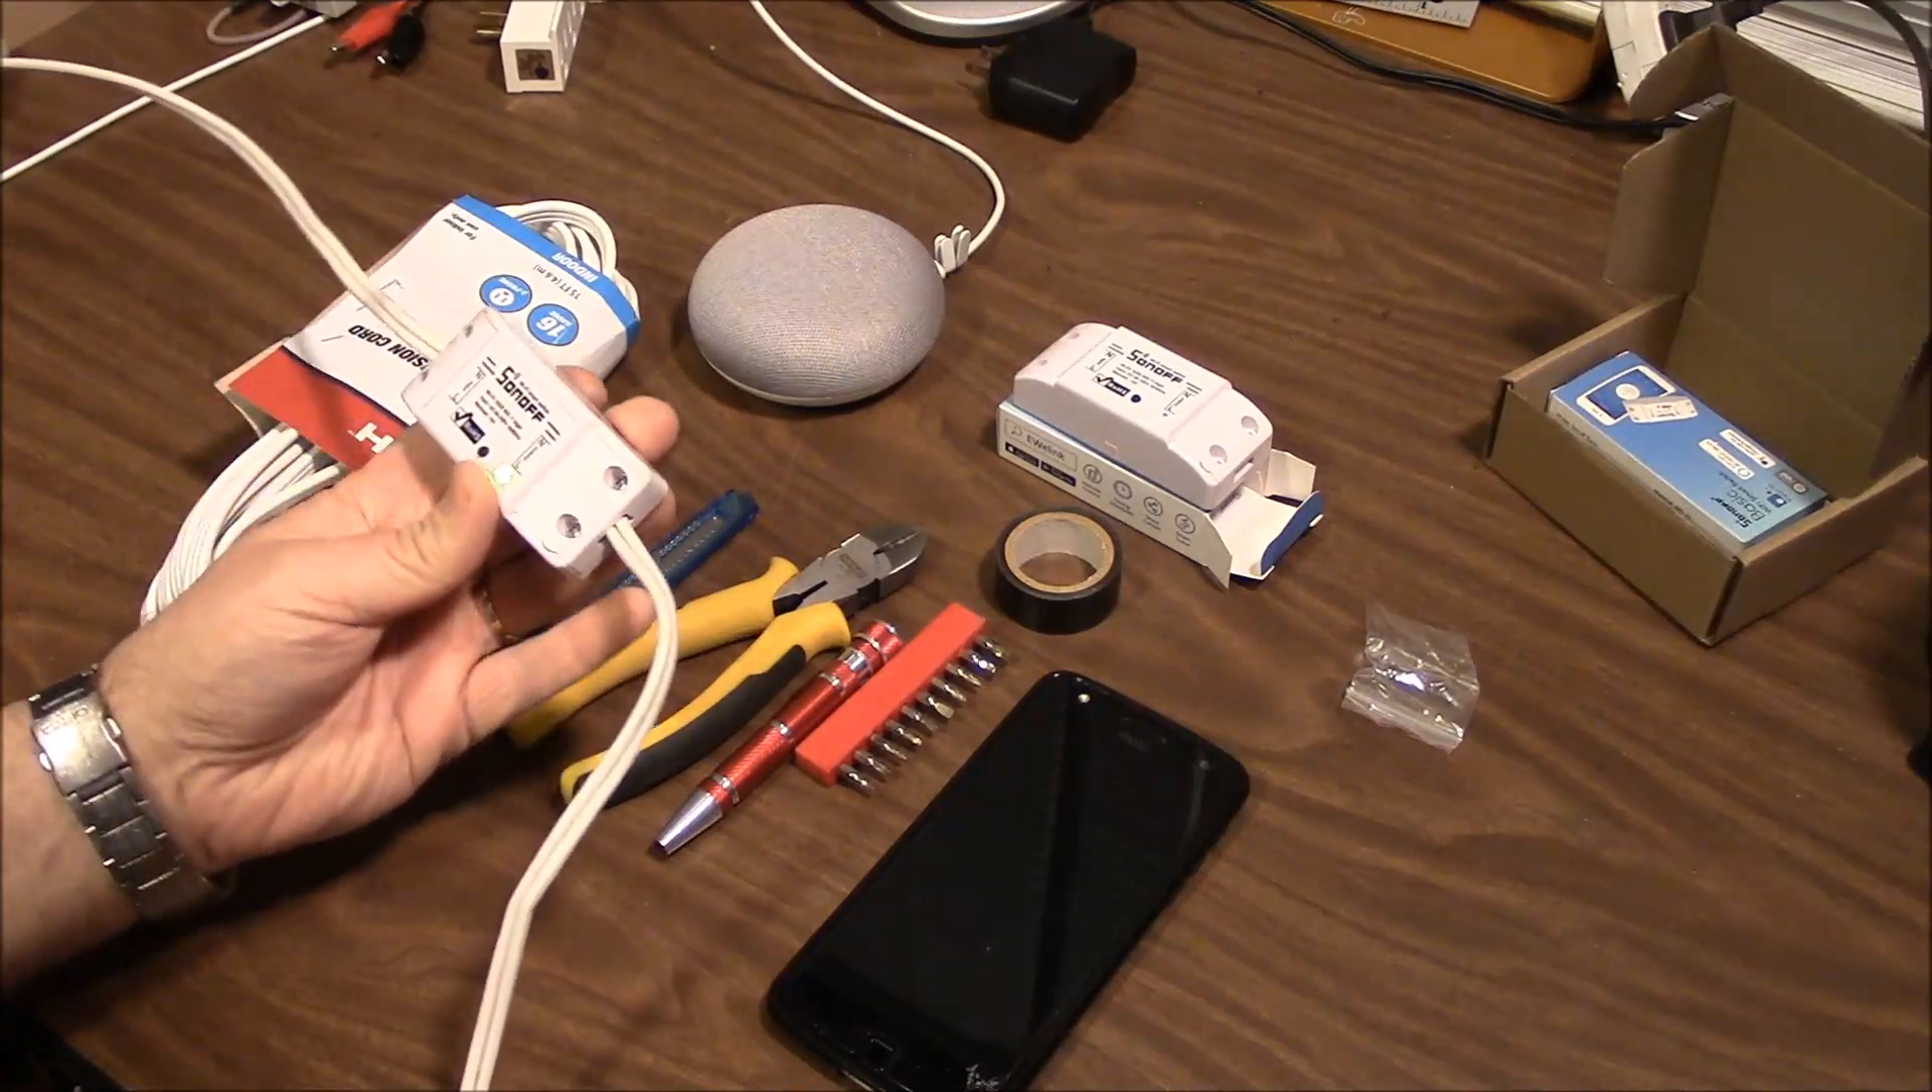And I've already got one, a Sonoff hooked up already here.